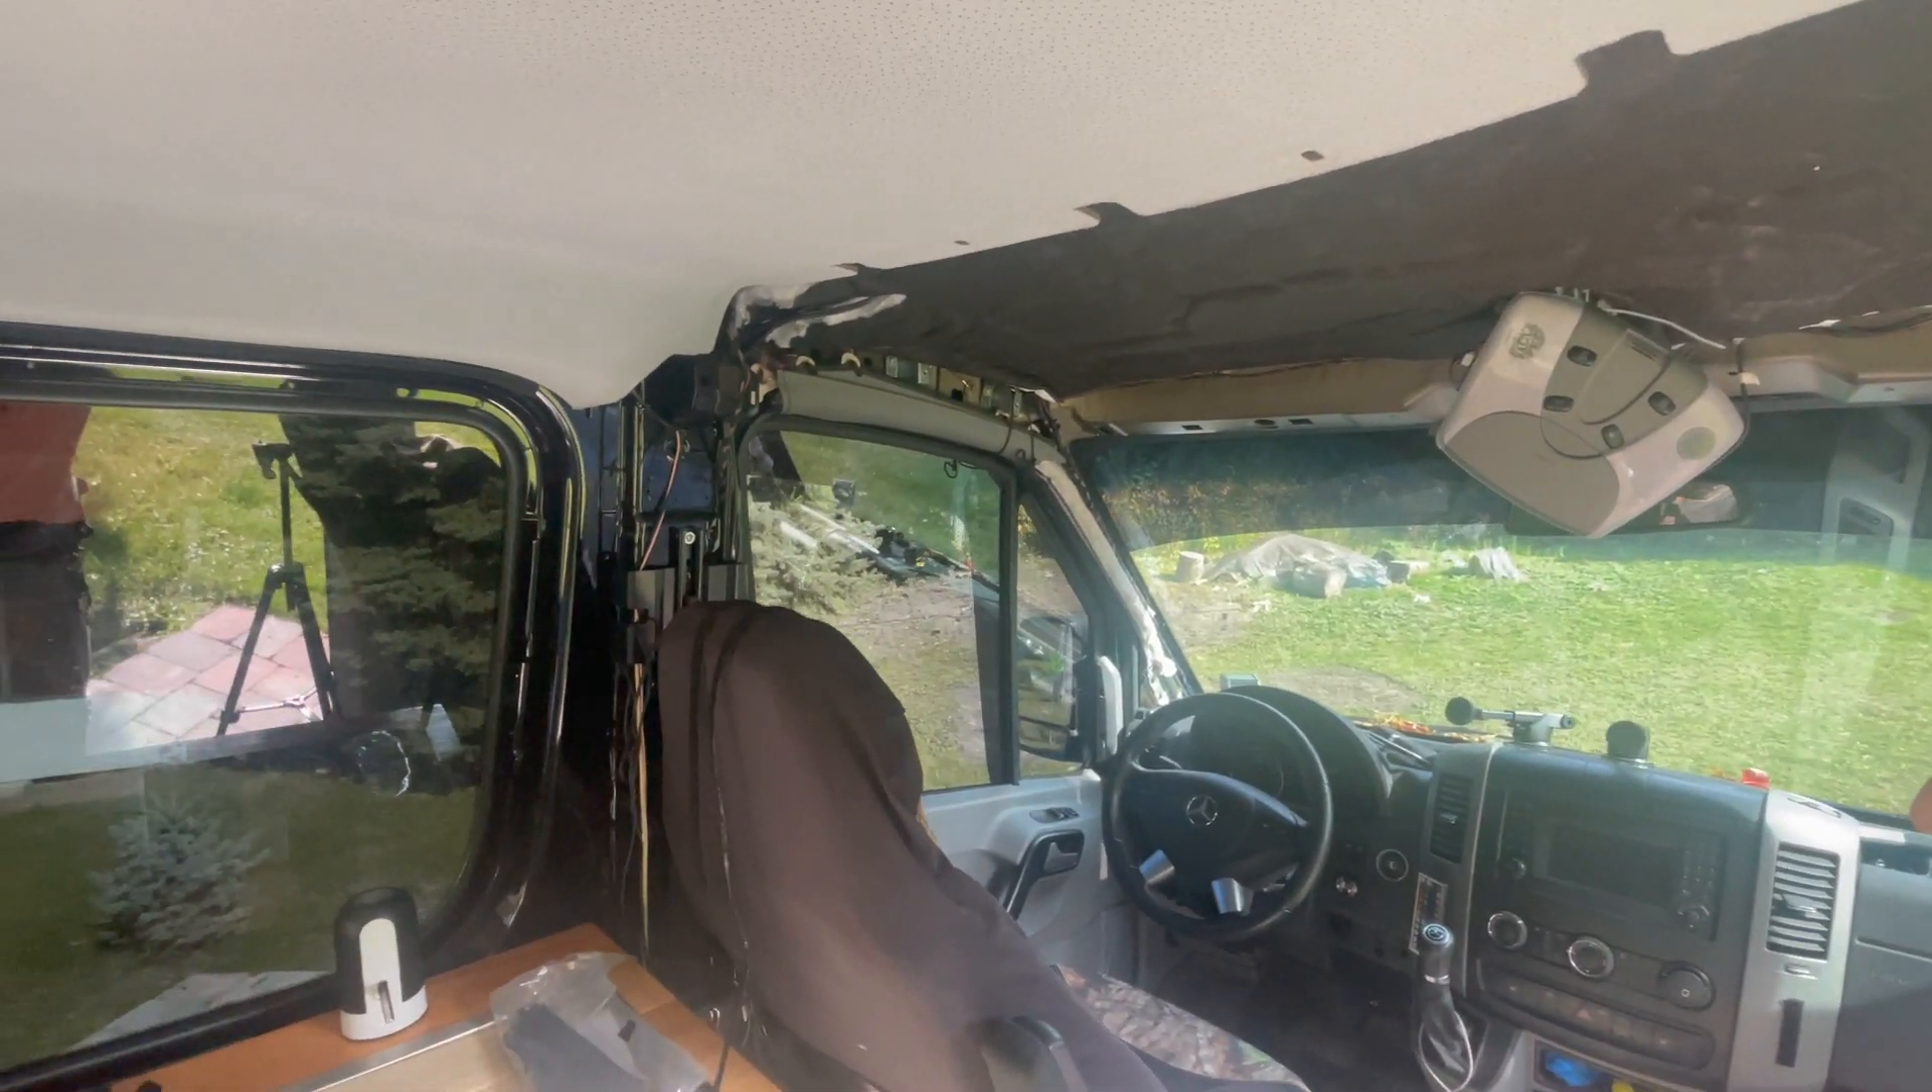I already have the front headliner removed from the previous video where I was installing the 54-inch LED light bar.